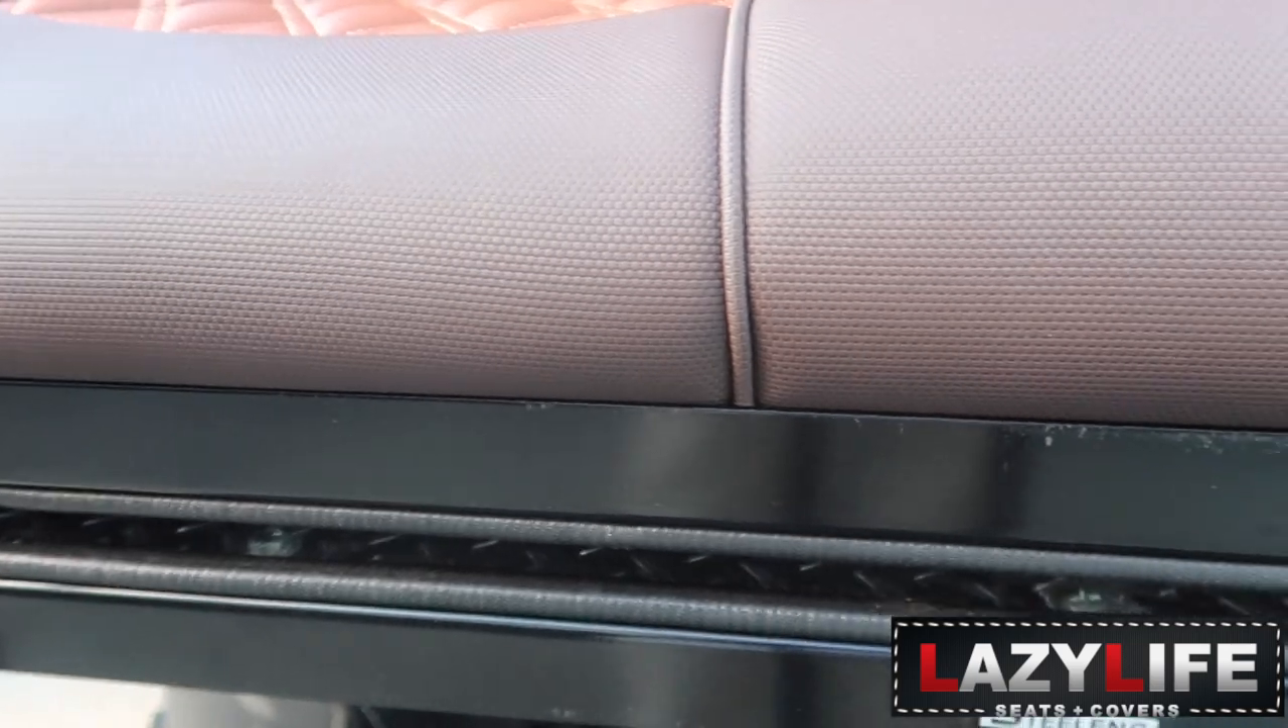As you can tell here, the bottom is sitting really nice and flush with this metal piece.